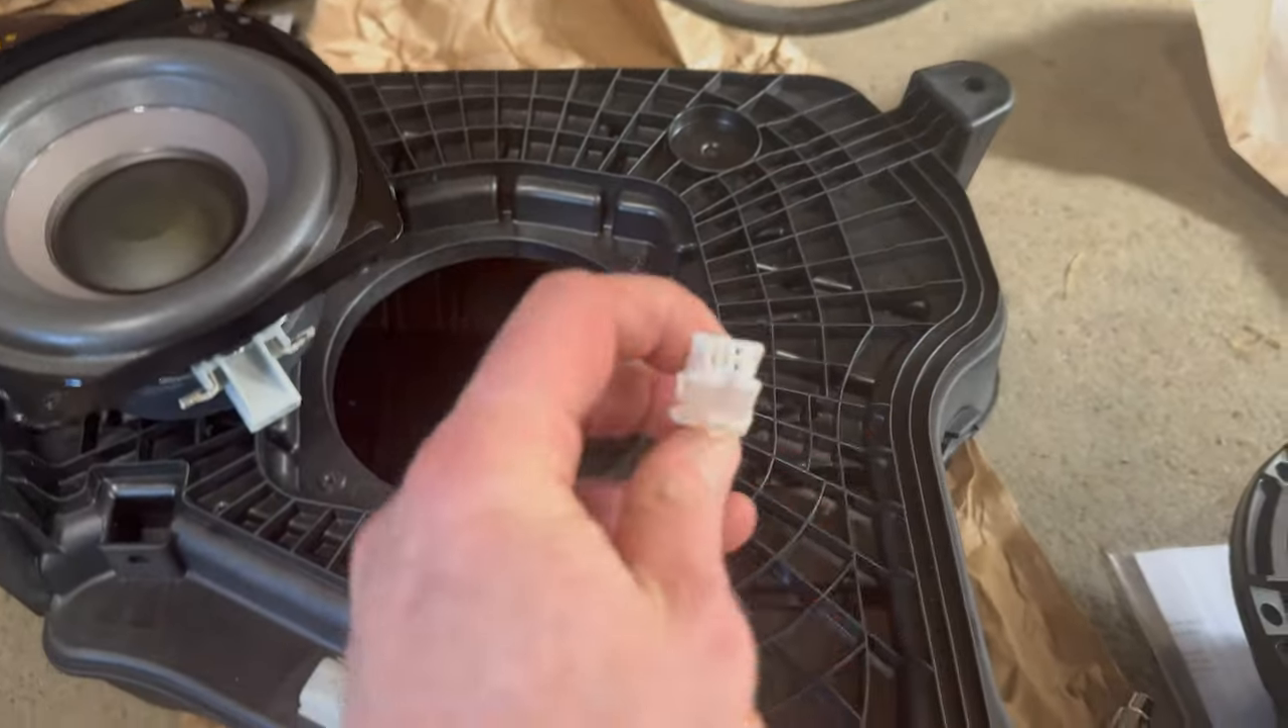Okay, so I've got the speaker out, got it disconnected.